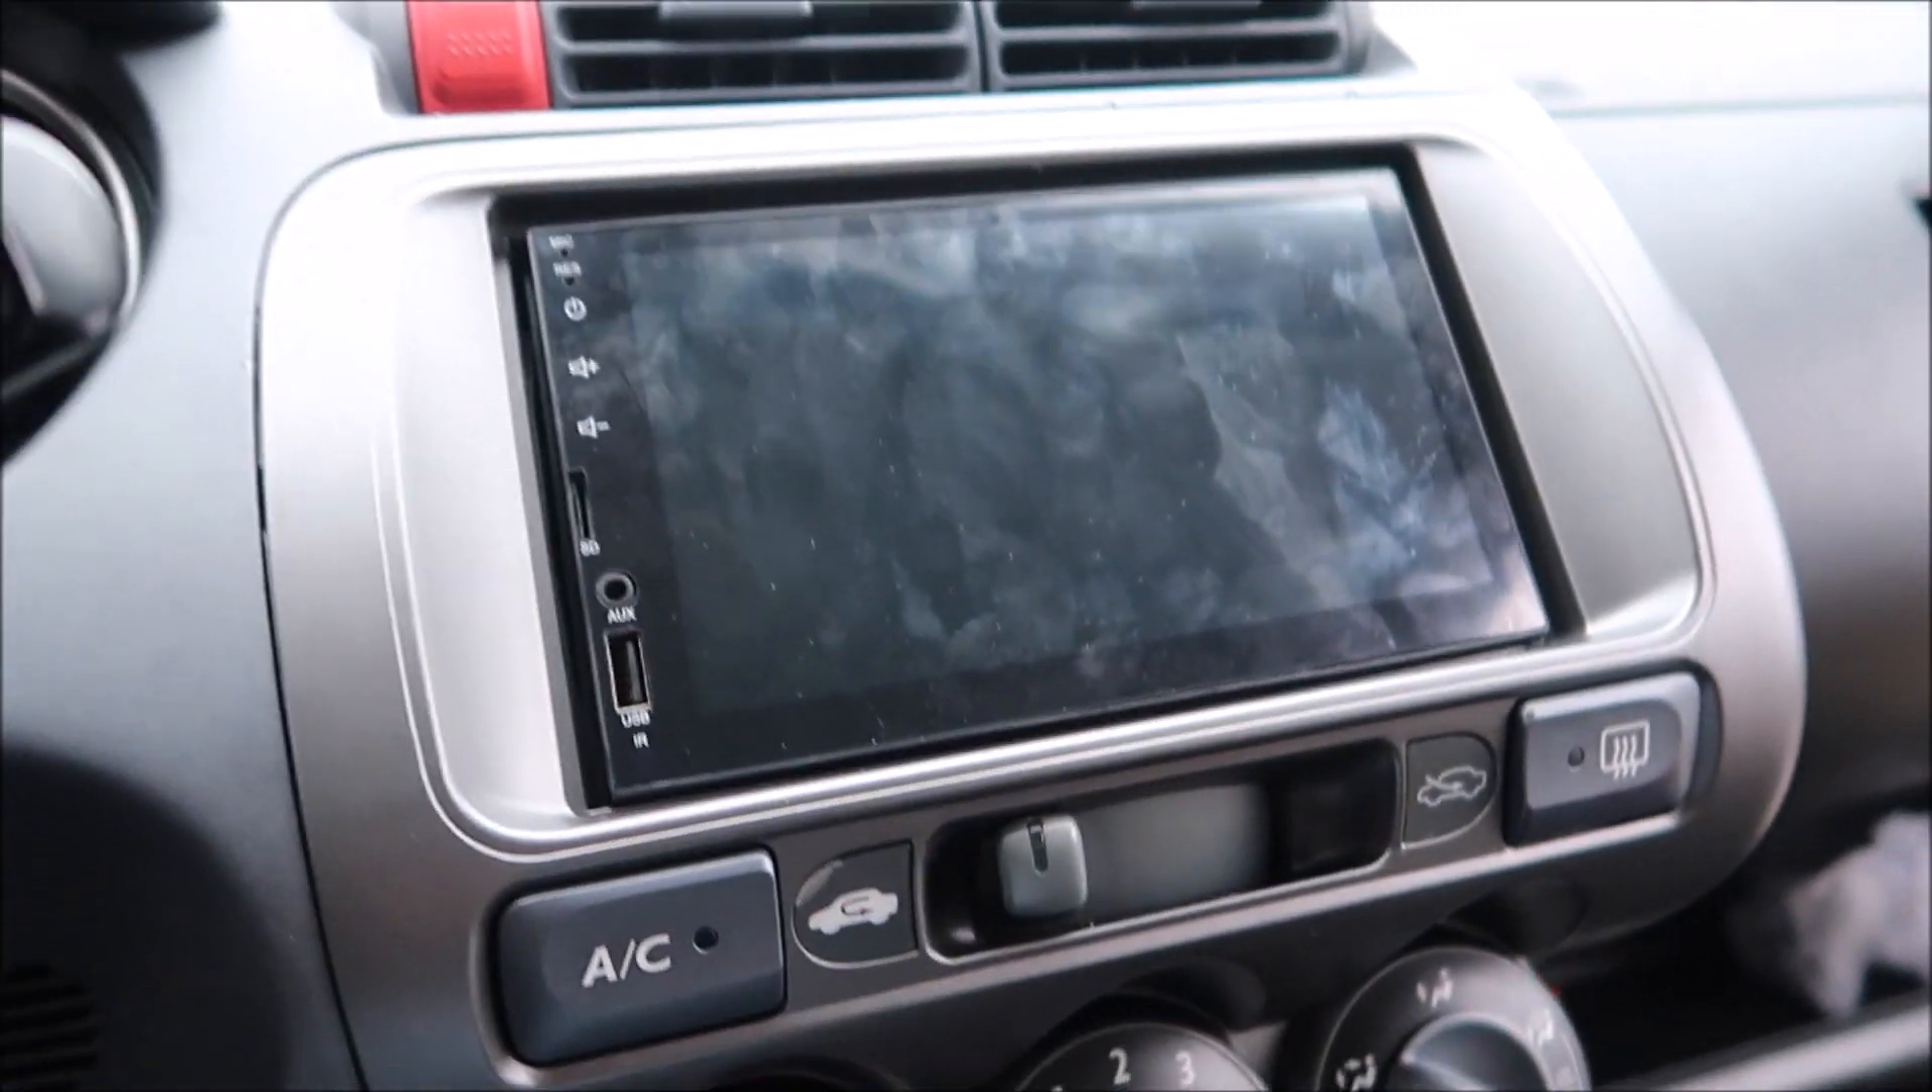Depois de algum tempo, lá conseguimos pôr o rádio no sítio. Já montámos tudo, não é?